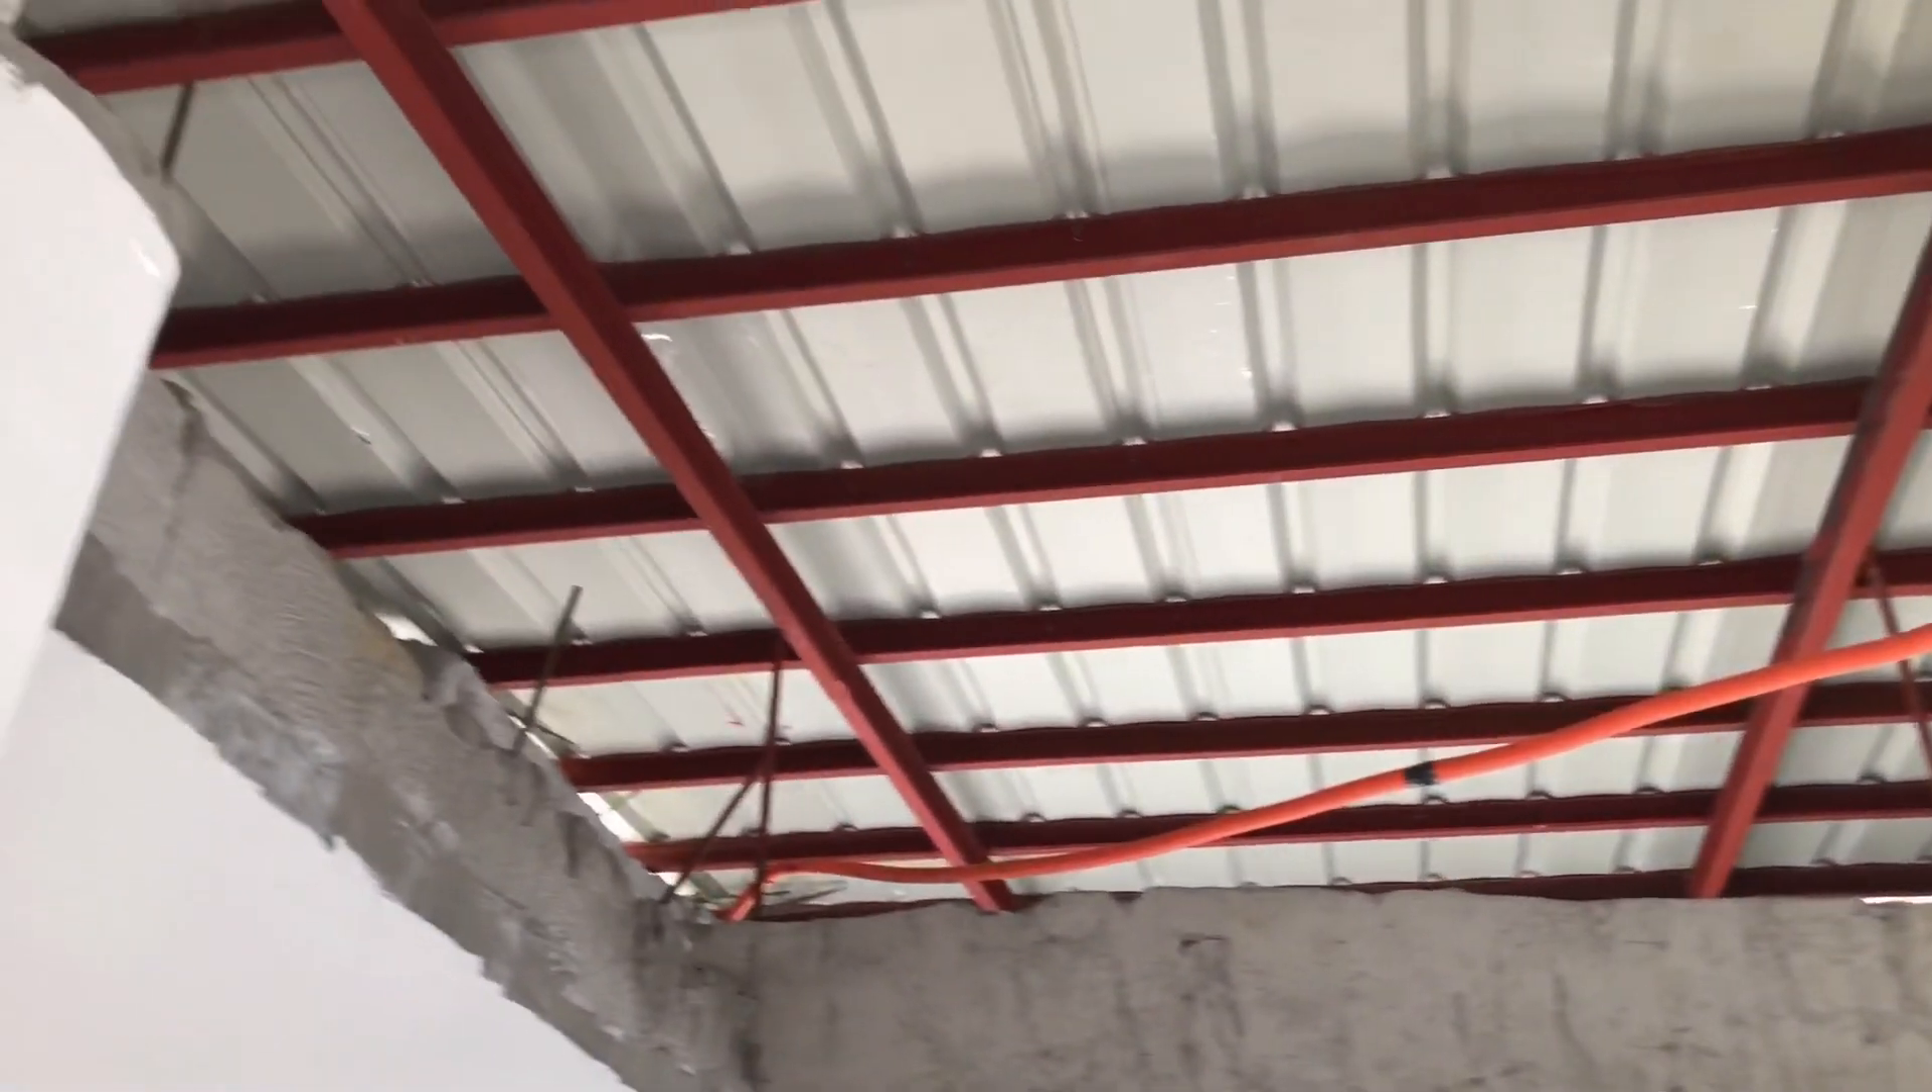Pero, ito nakakabit na yung pinakabubong.